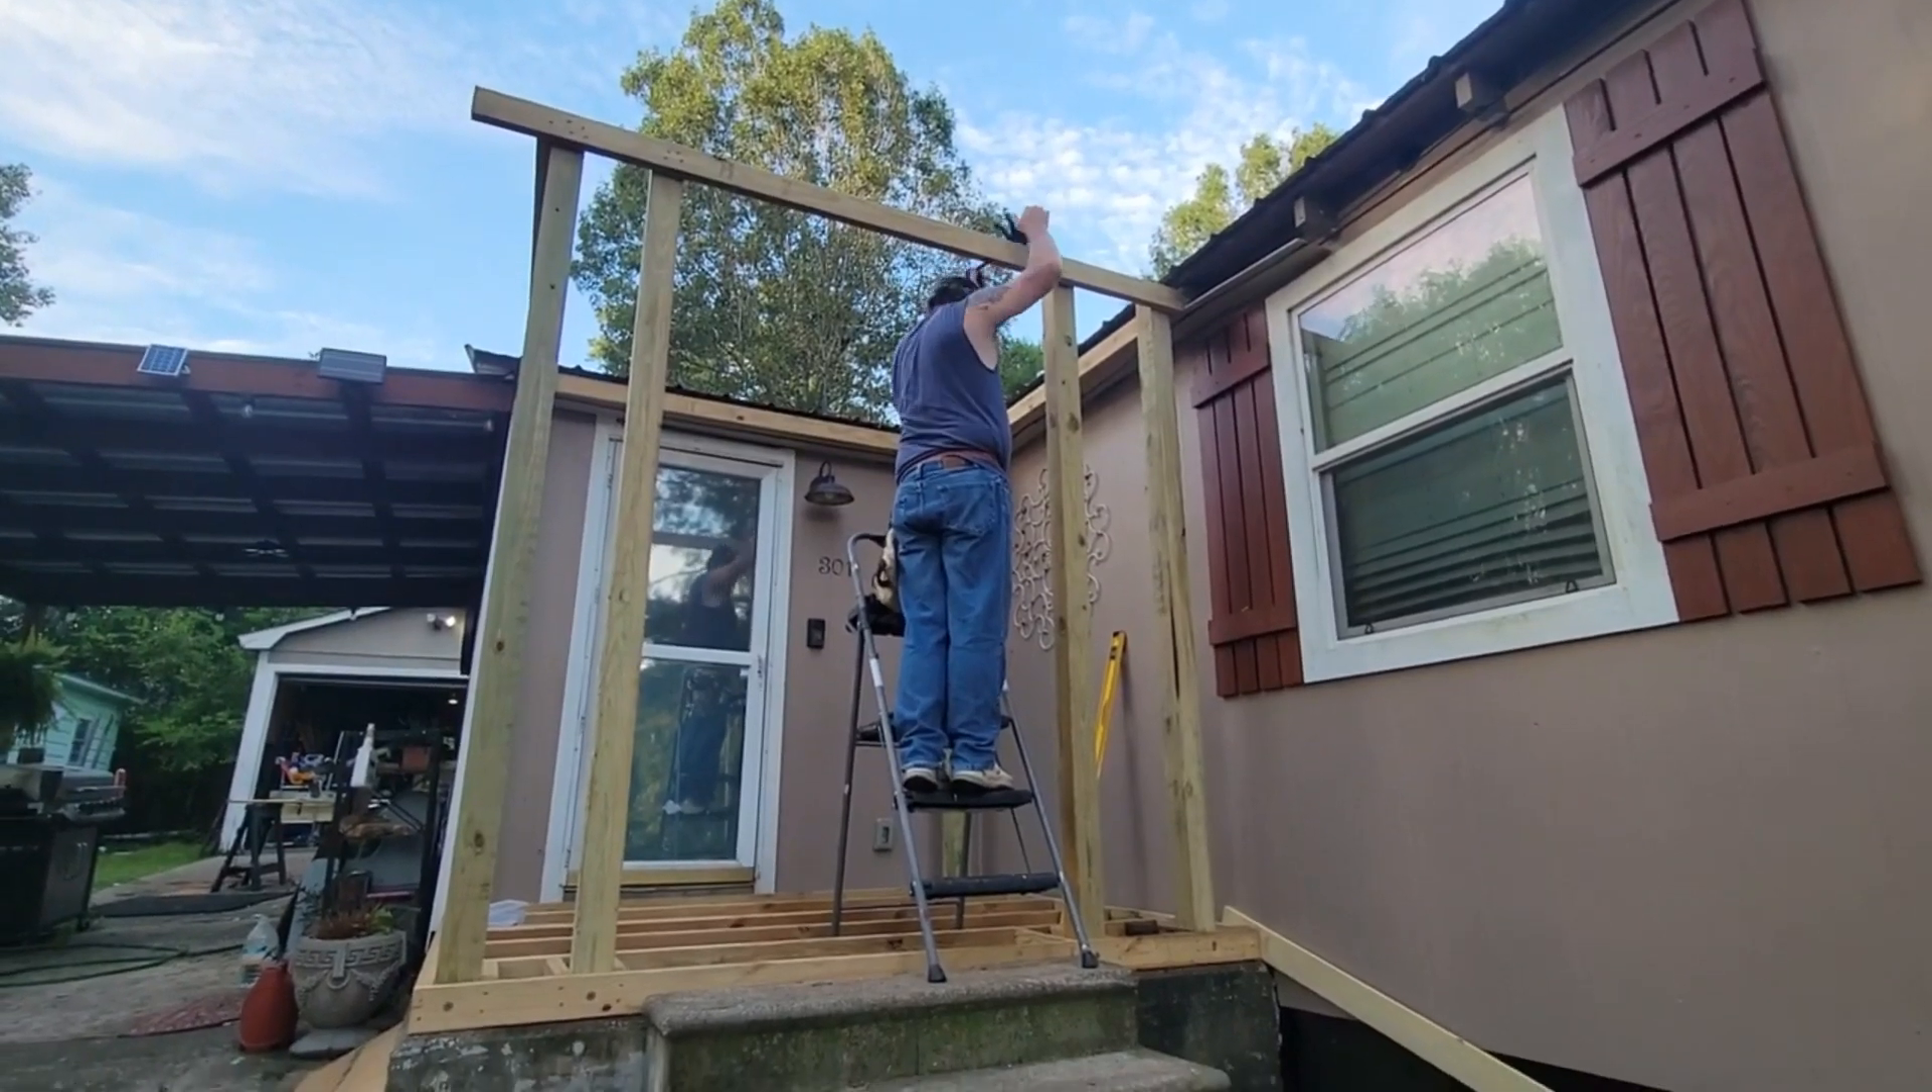So all the posts are up now, right? Yes.